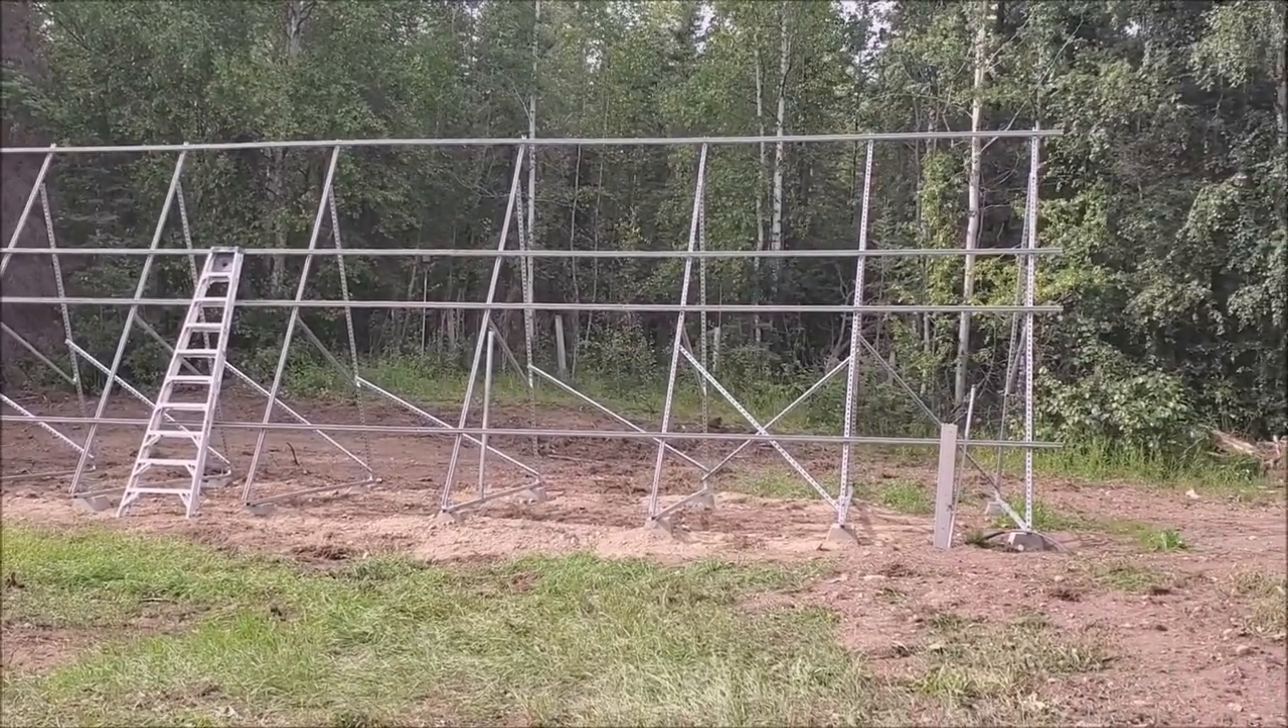I got all the horizontal runs attached and where I need them.